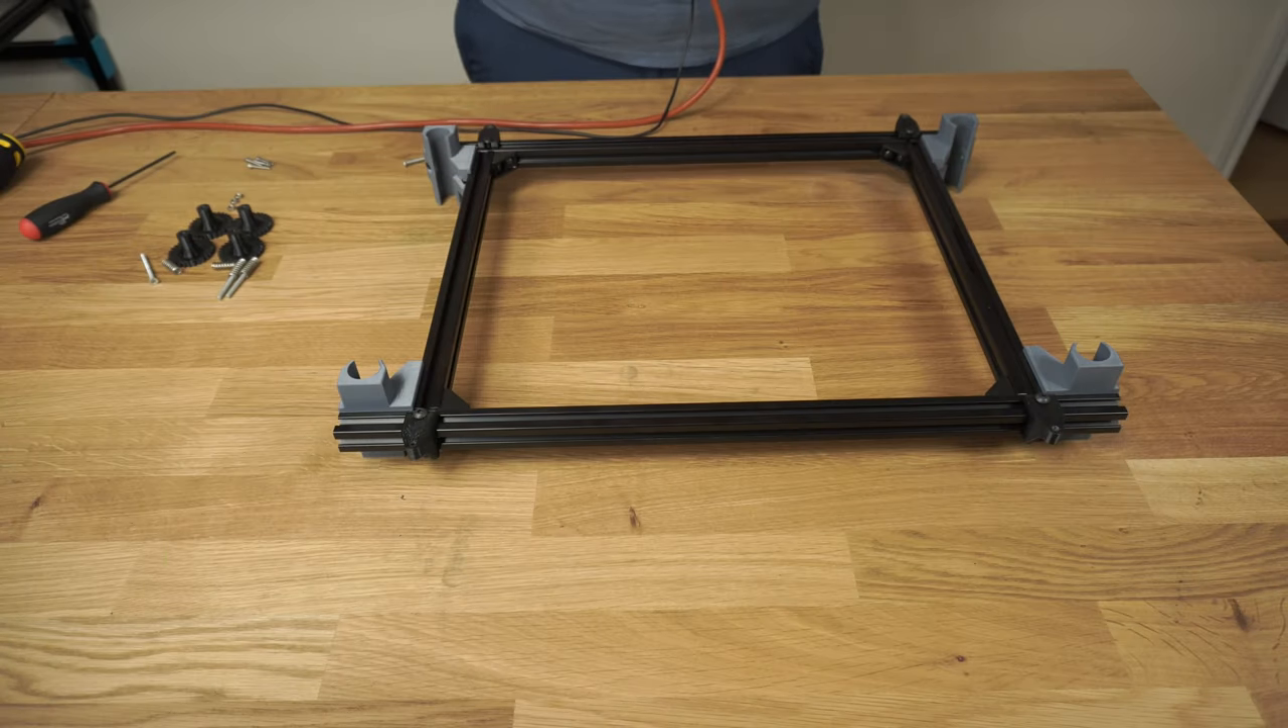Okay, all the bed mounts are on.